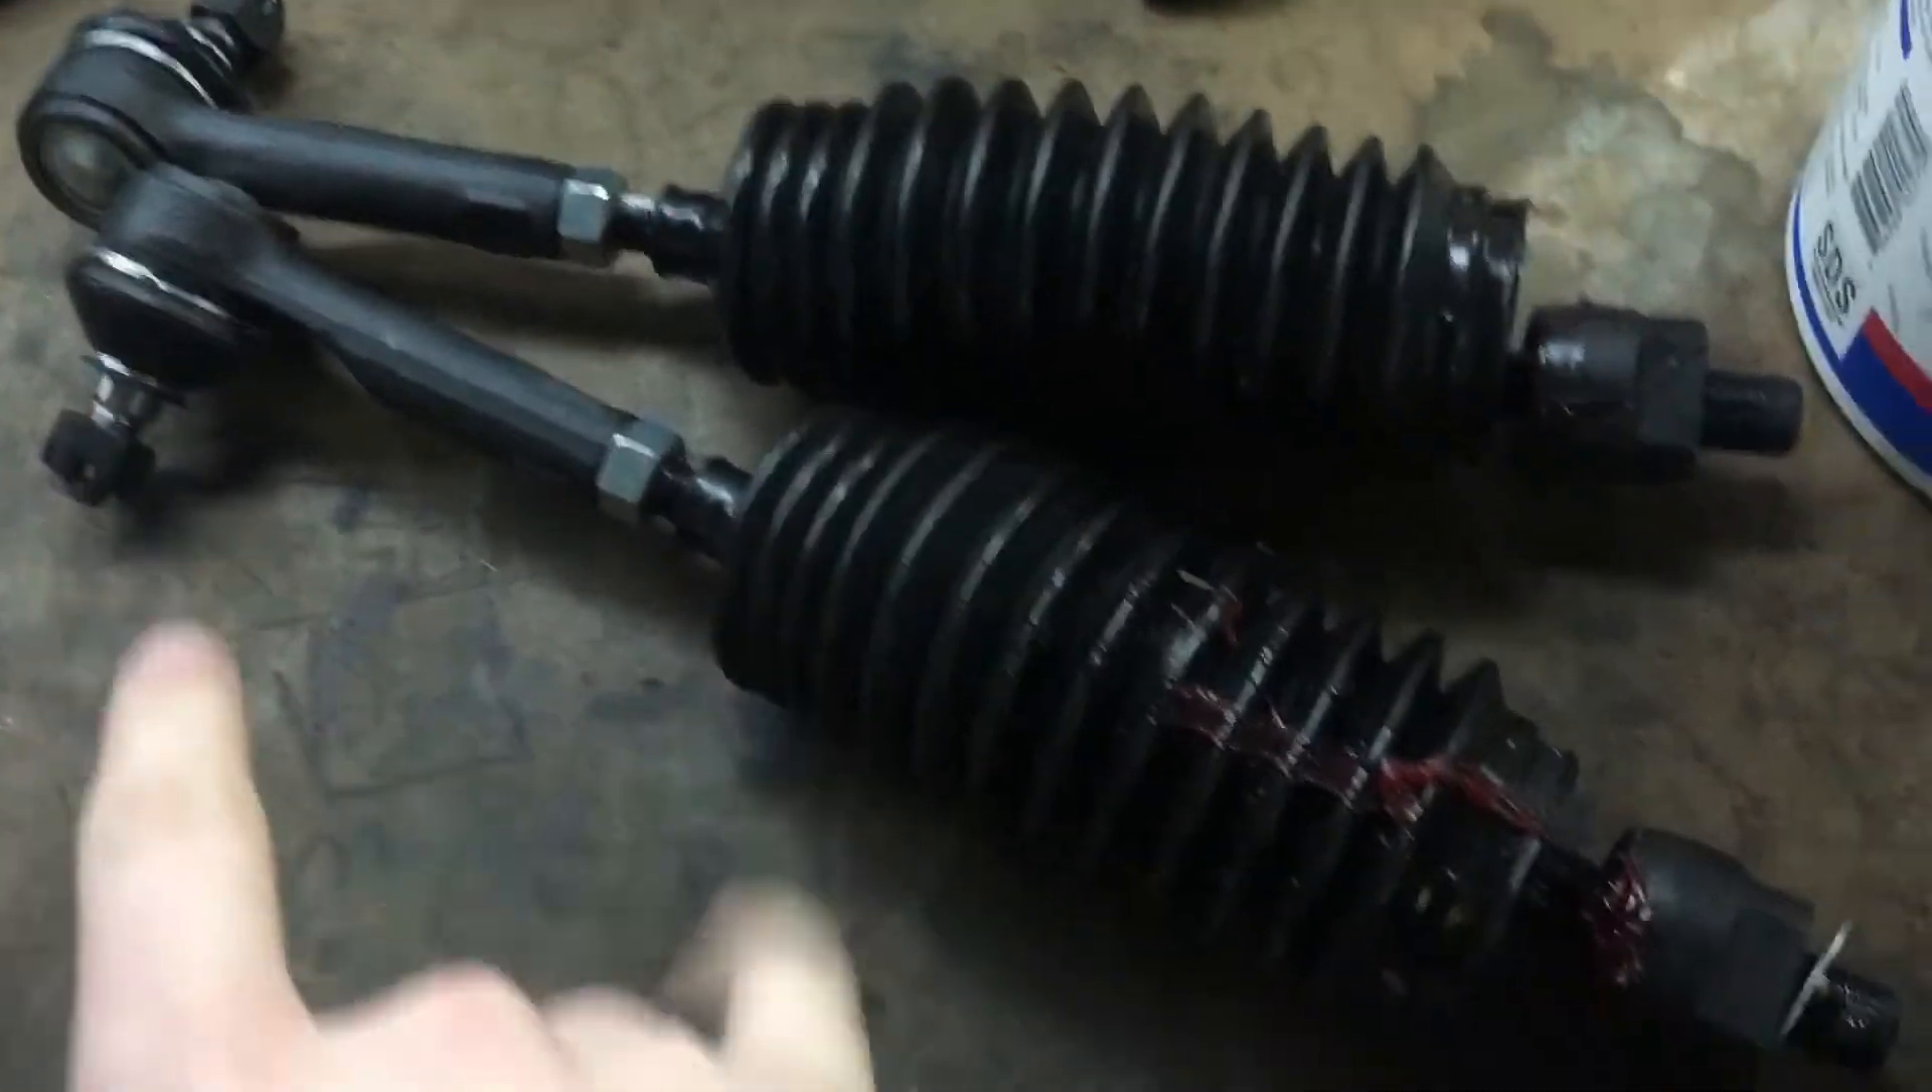So as you can see, we've got the tie rods all put together.